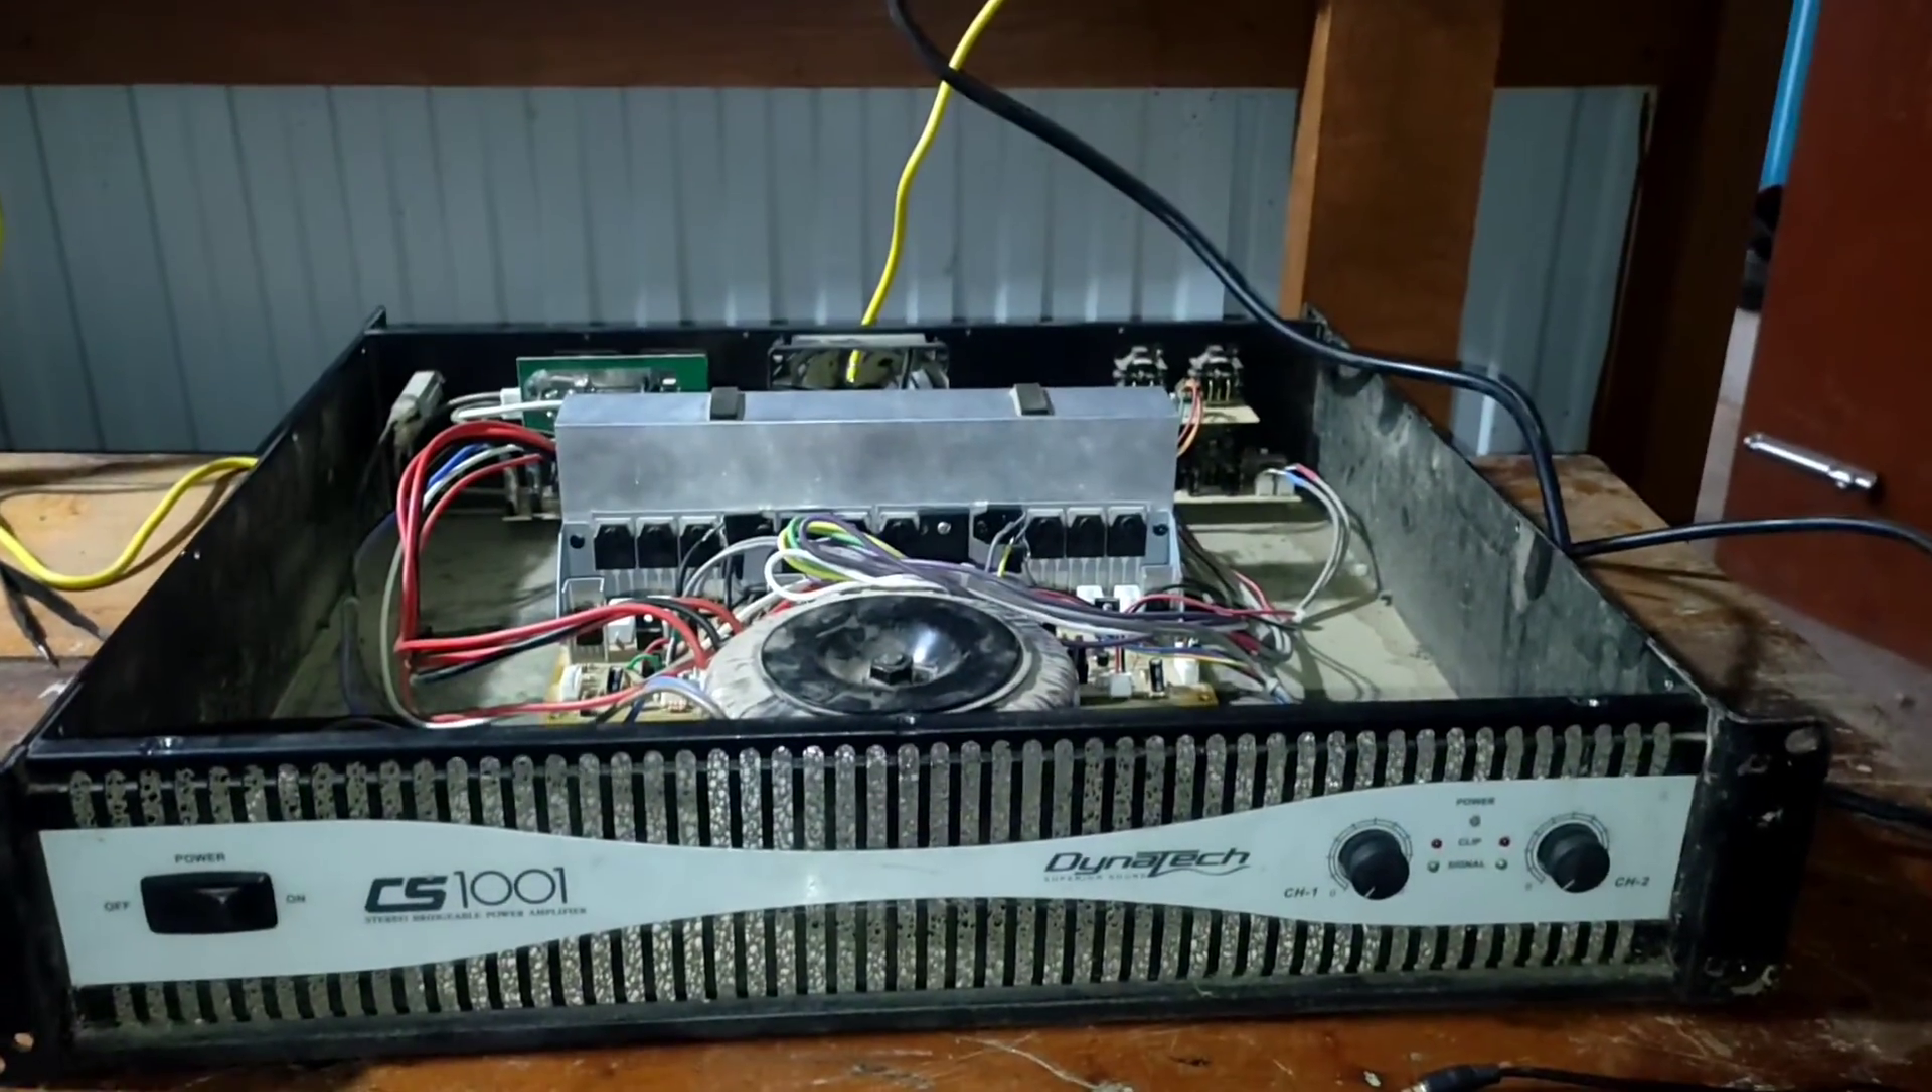Okay the board is inside the case now what left now is to turn it on once and to see if it's been fixed or not.